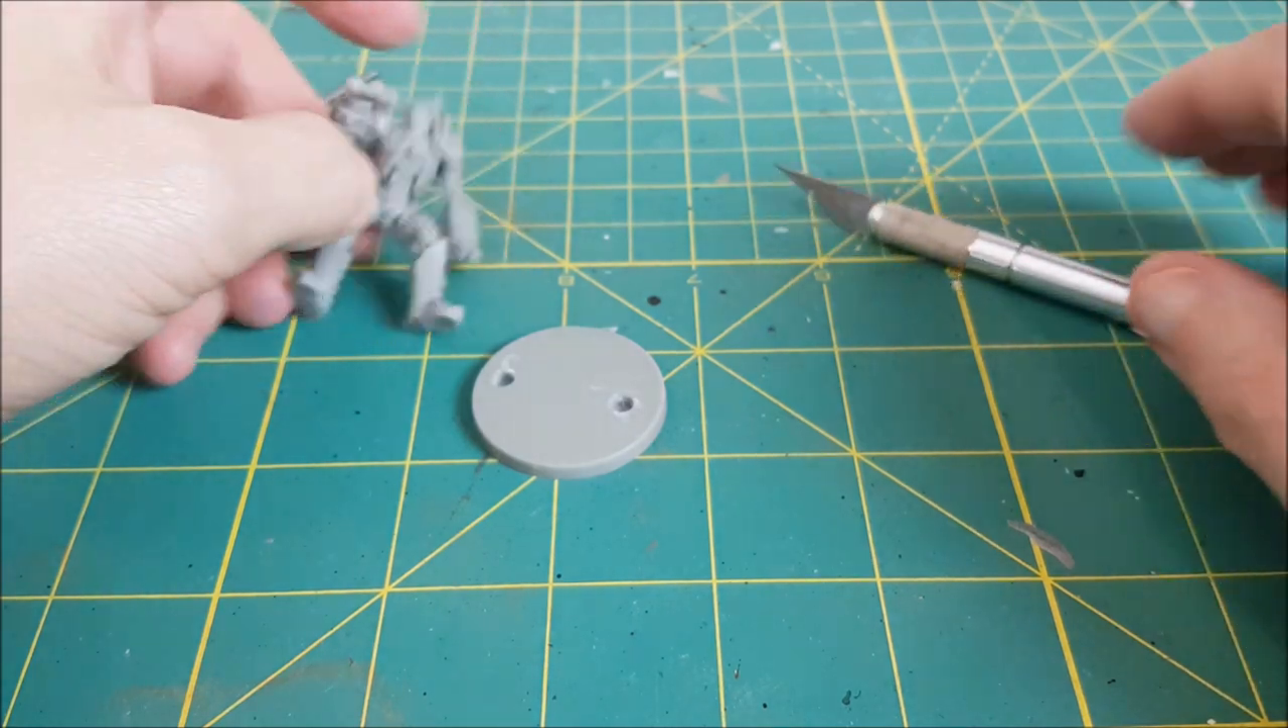So as you can see I've removed the Golem from the base and it's easy to do if you've never tried it.